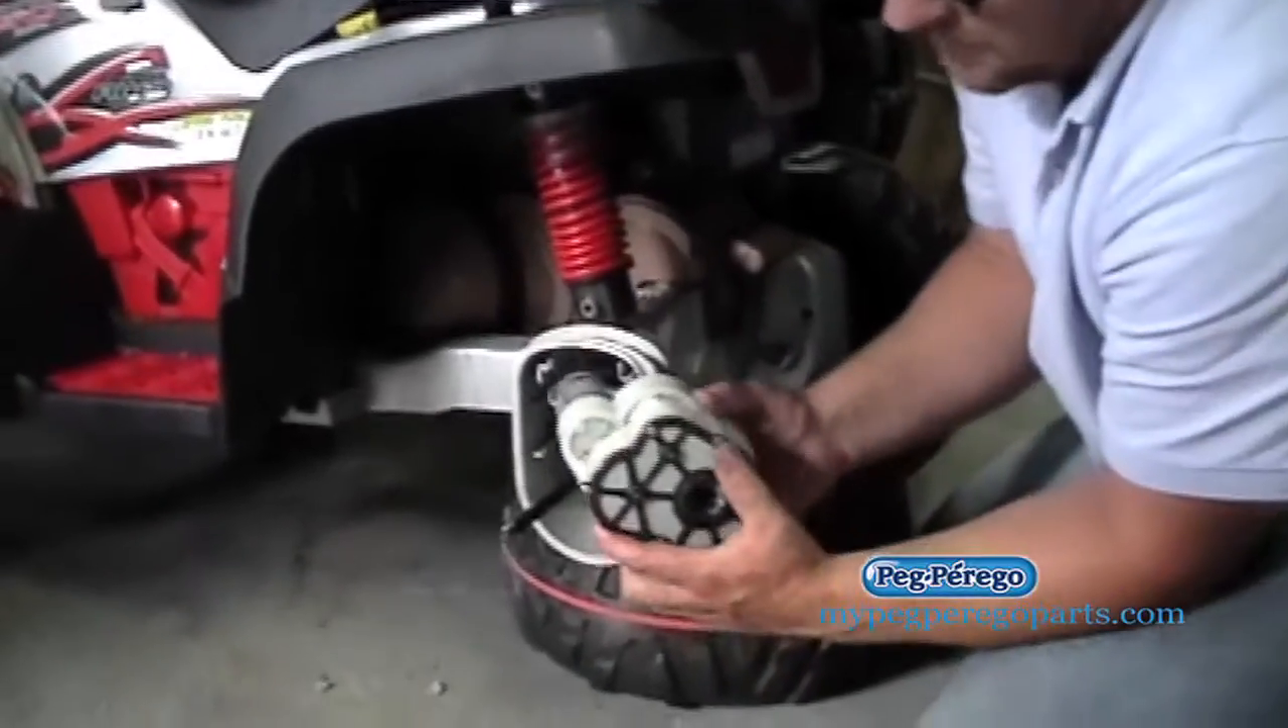Okay, so we were able to expose the motor and gearbox.